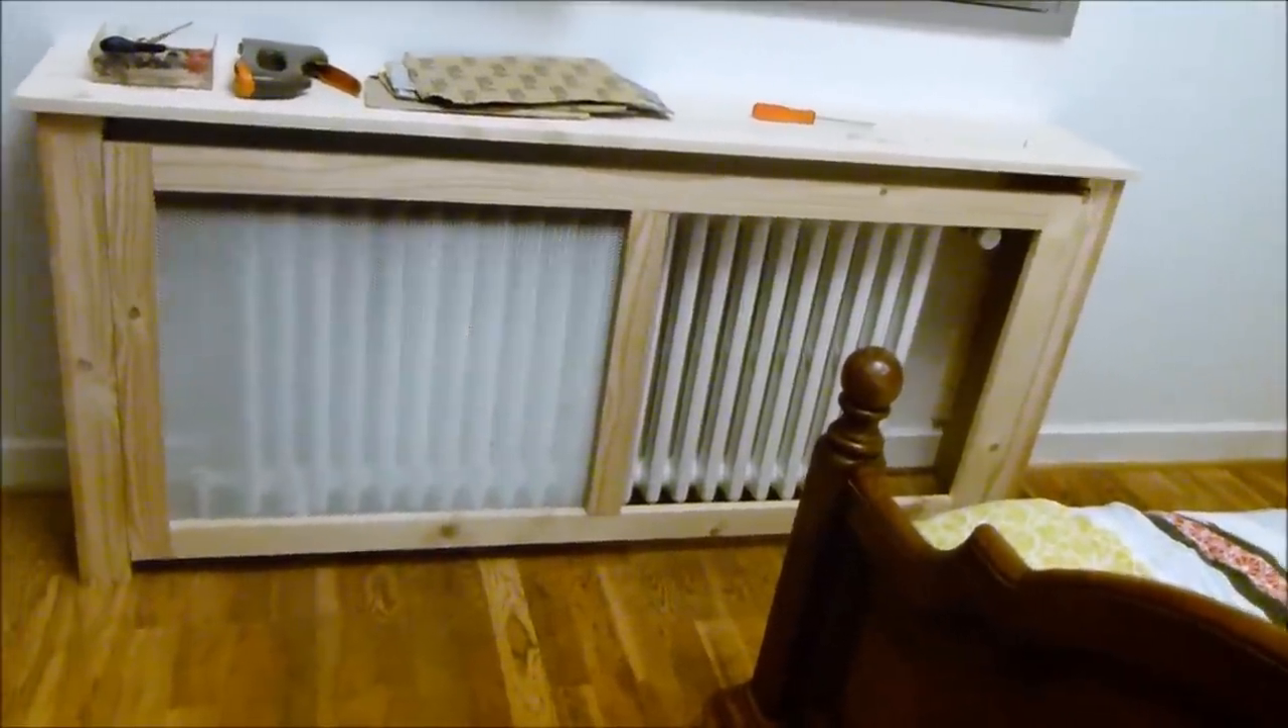J'ai coupé l'autre grille il n'y a plus qu'à la poser.